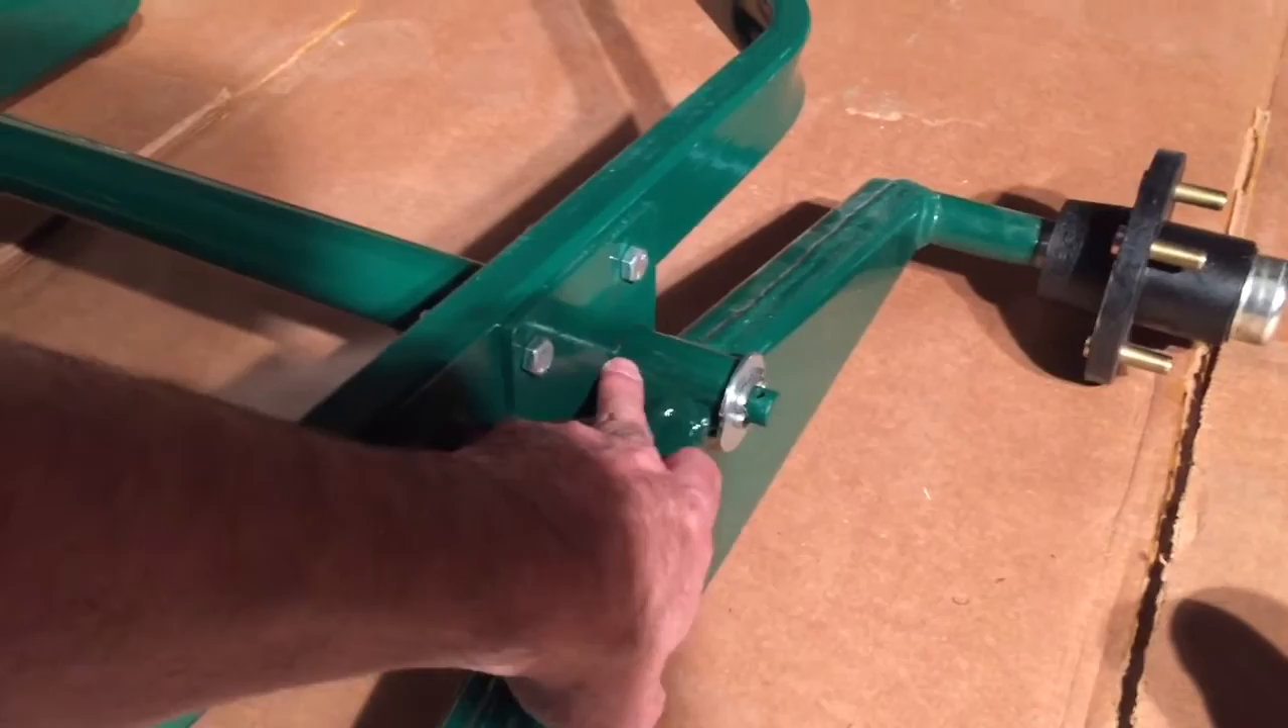We've got the axles or bogey axles installed.